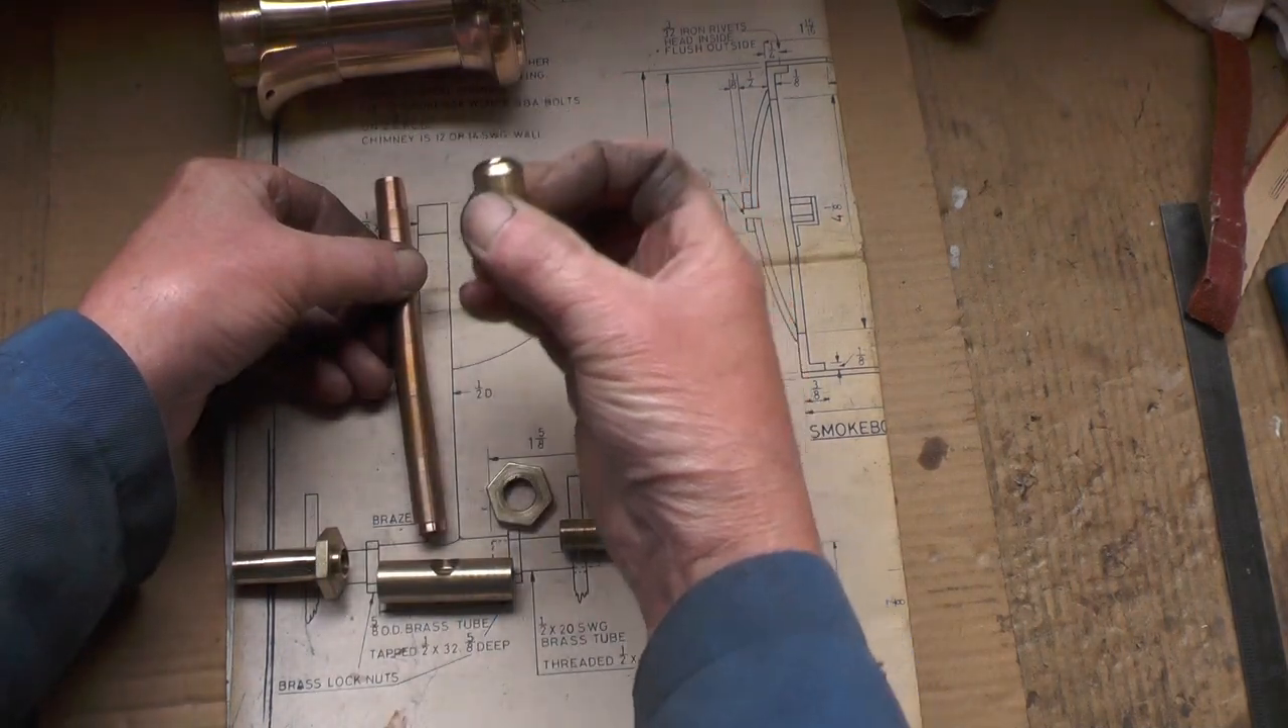I've got all my components made I've recycled my BMW valve guides so I've just got to silver solder these together to get the center tube.